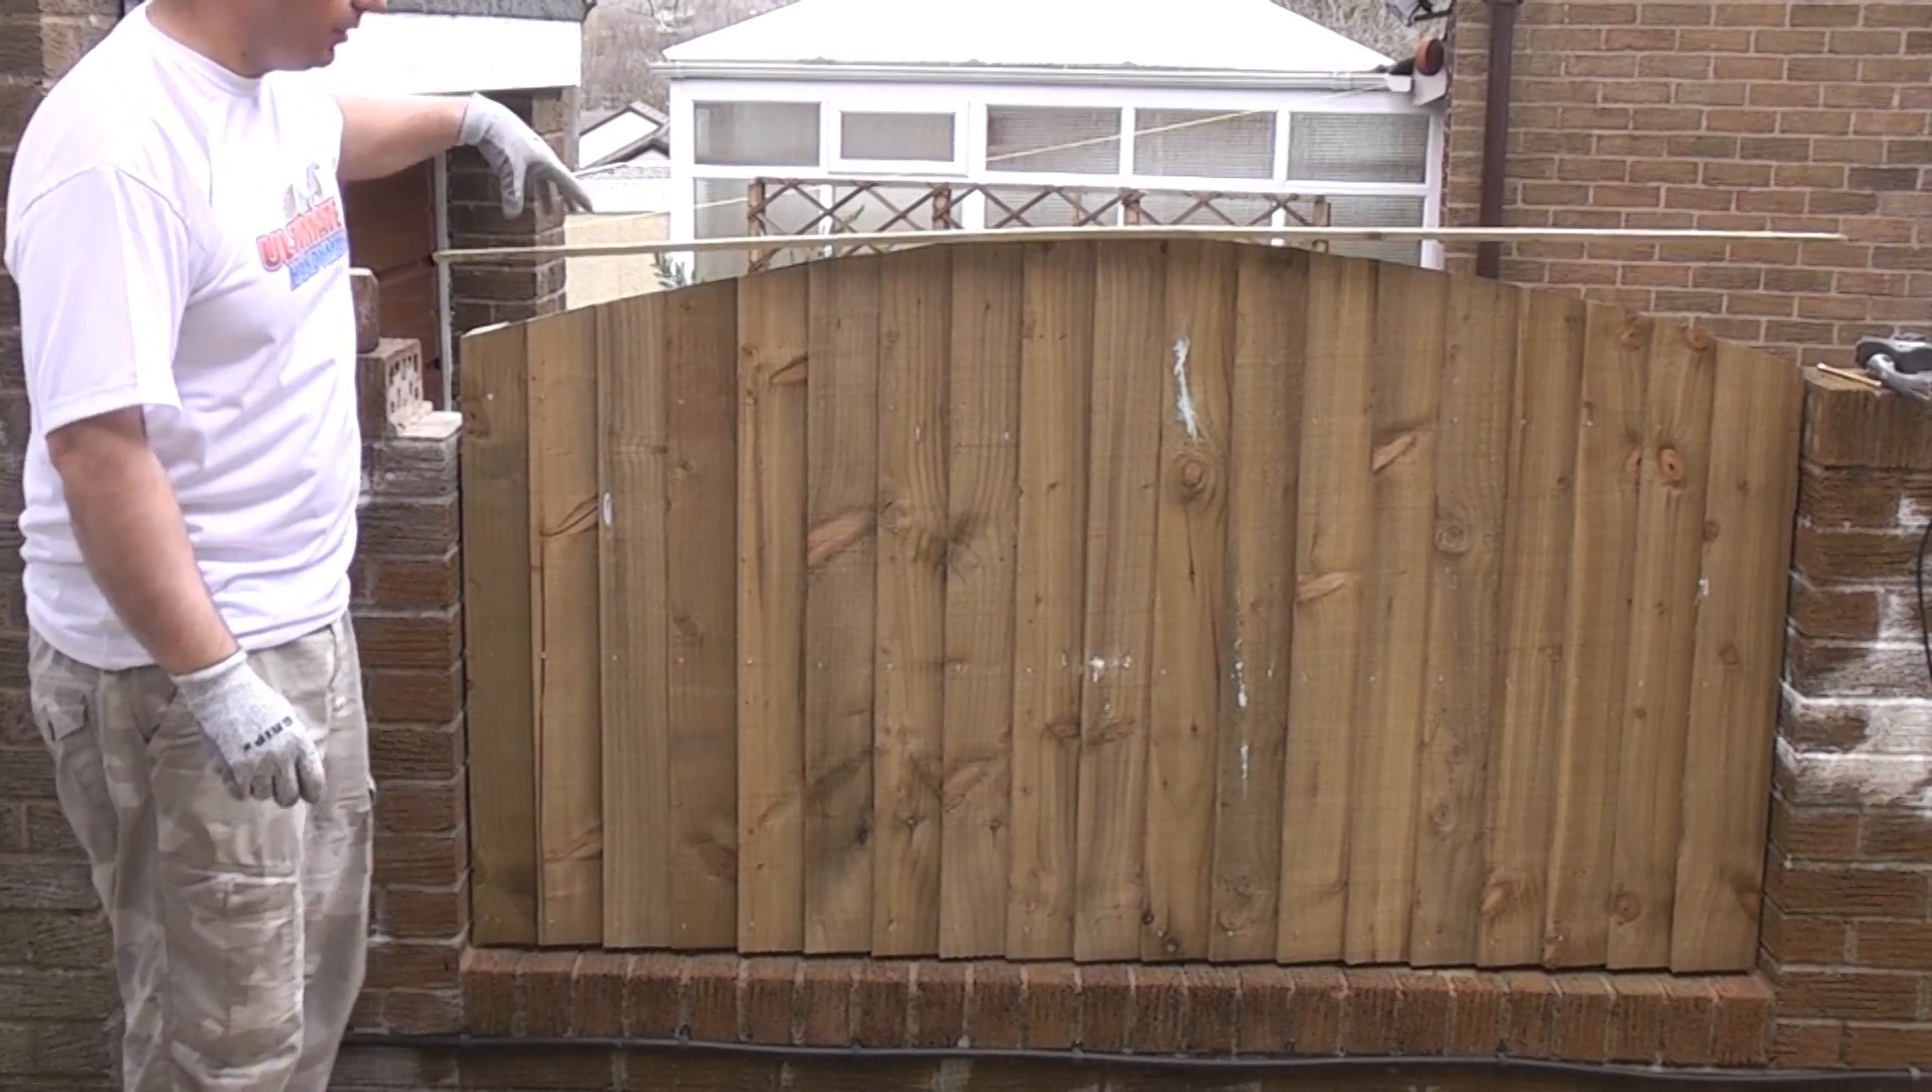I've now cut the cover rail for the top and it is obviously slightly longer than the panel because of the radius.